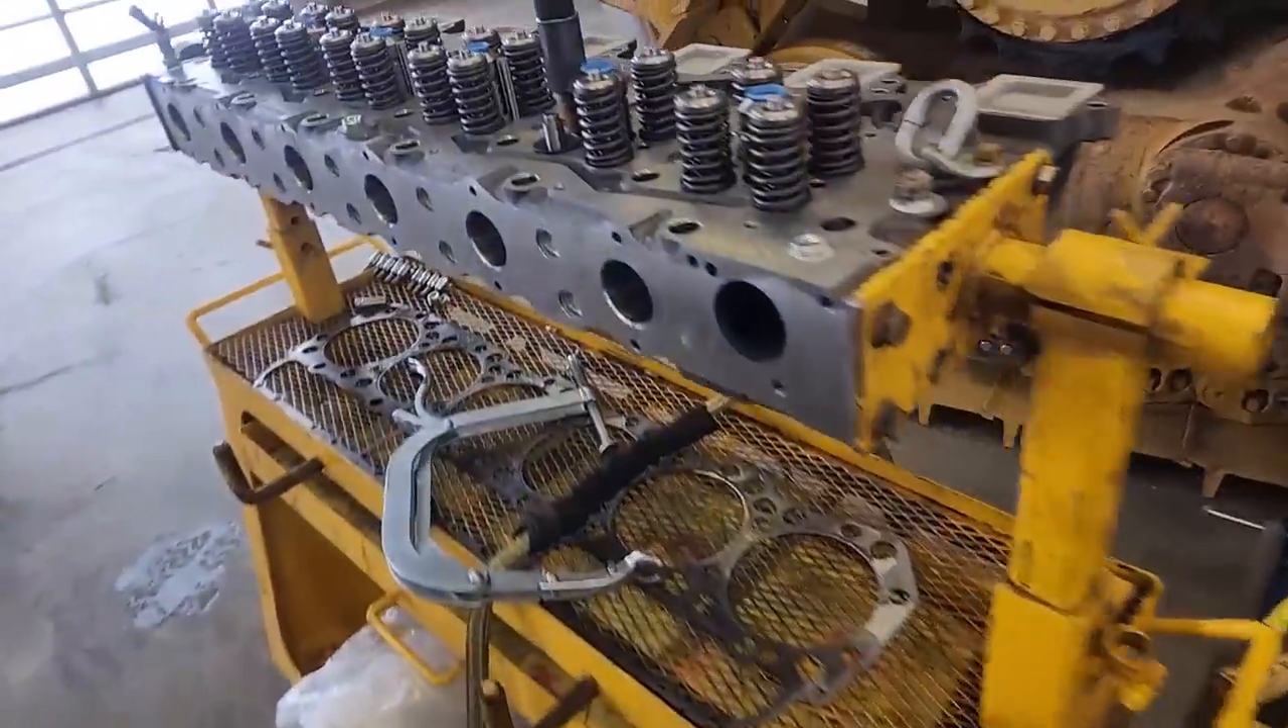You can see I've put all the valves back in the head.